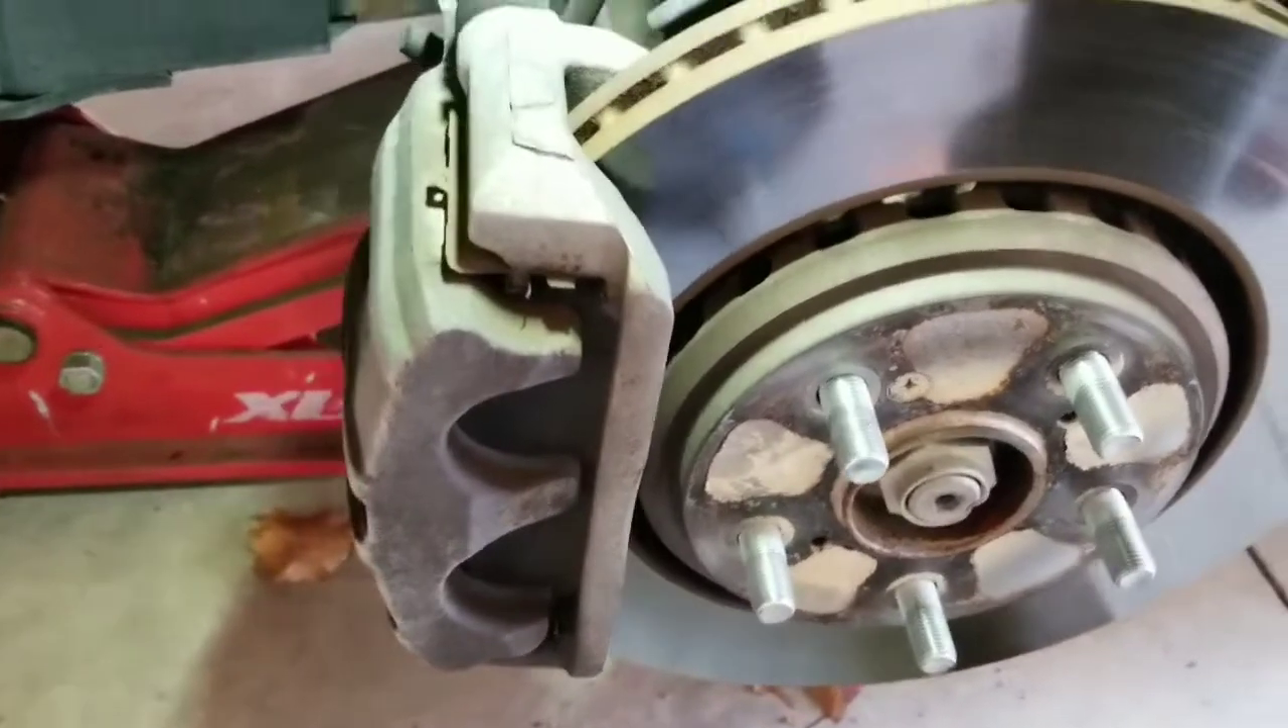Okay, now I'm on the driver's side. I've removed the wheel.